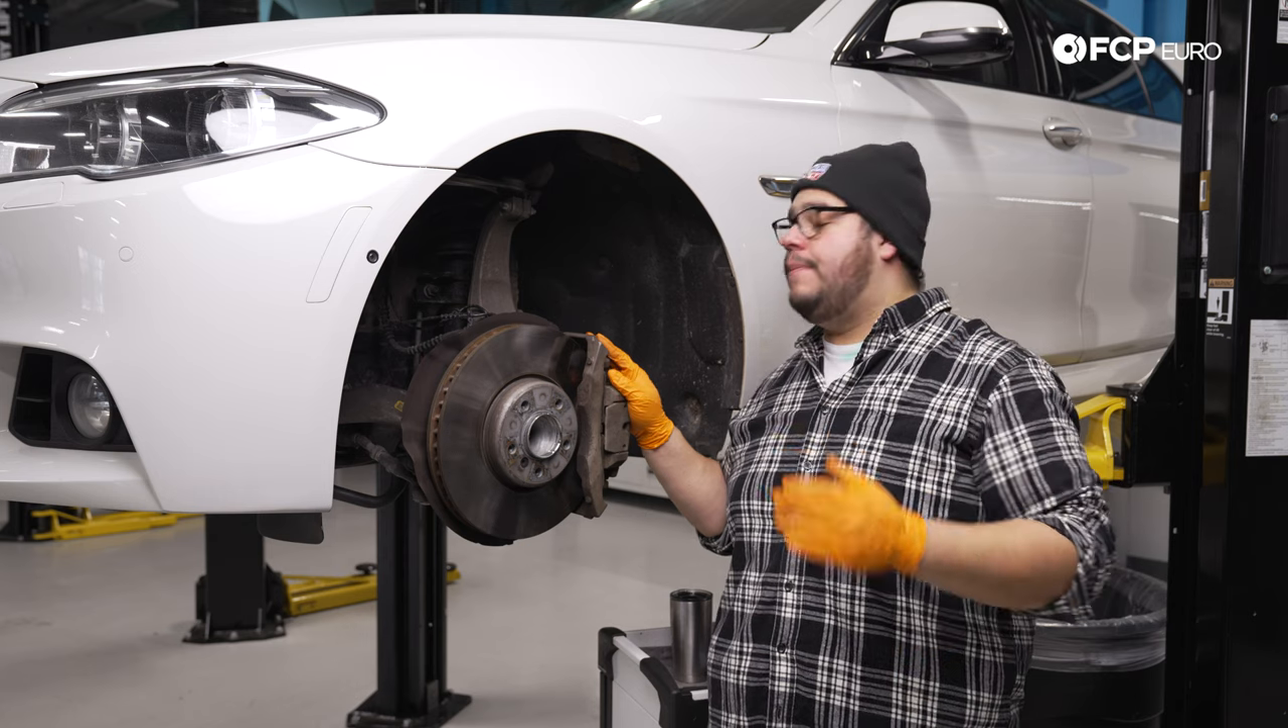All right now that we have our wheel off we have a better view of where we're going to be working.